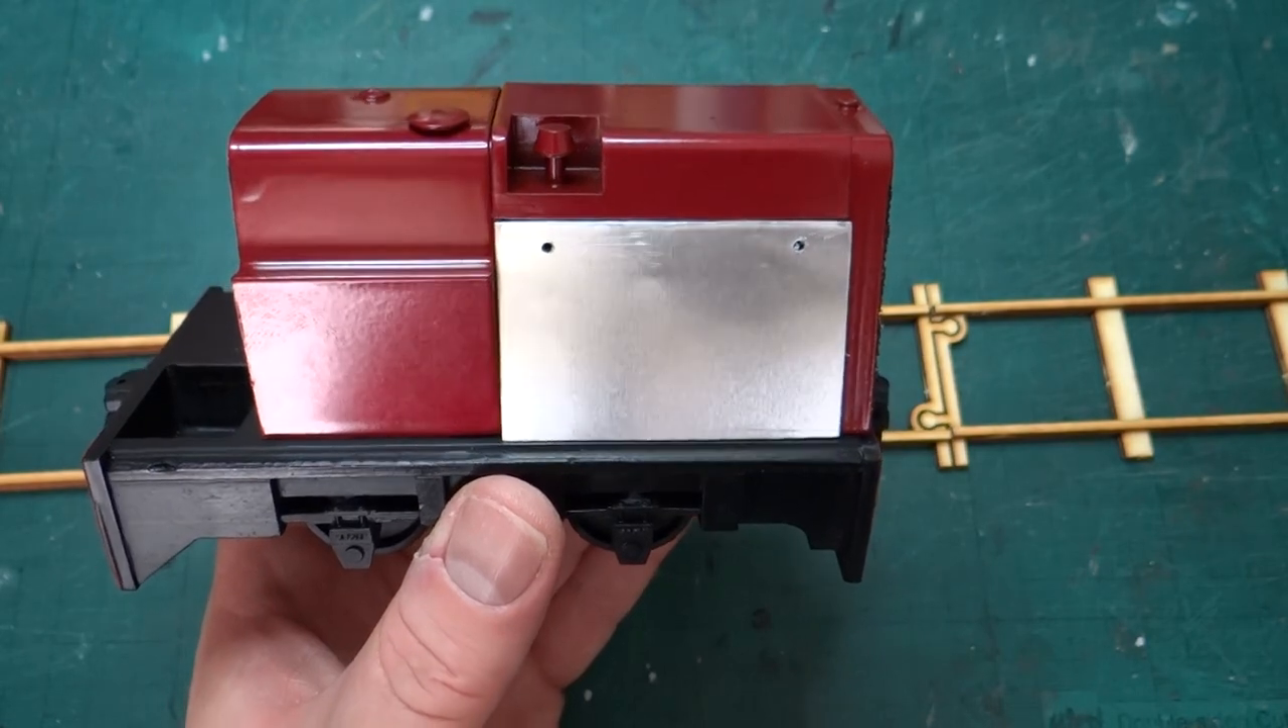The body's on the chassis just kind of clipped into place then glued in.